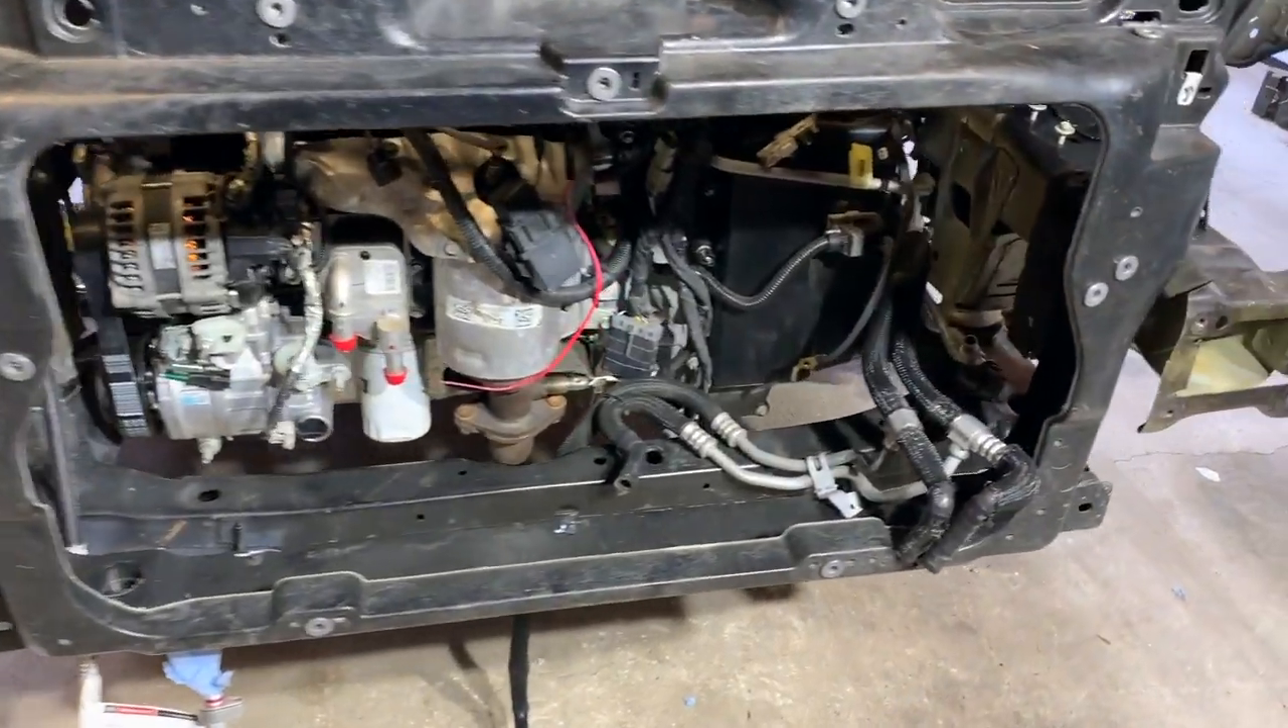Then we also got the core support installed as well.